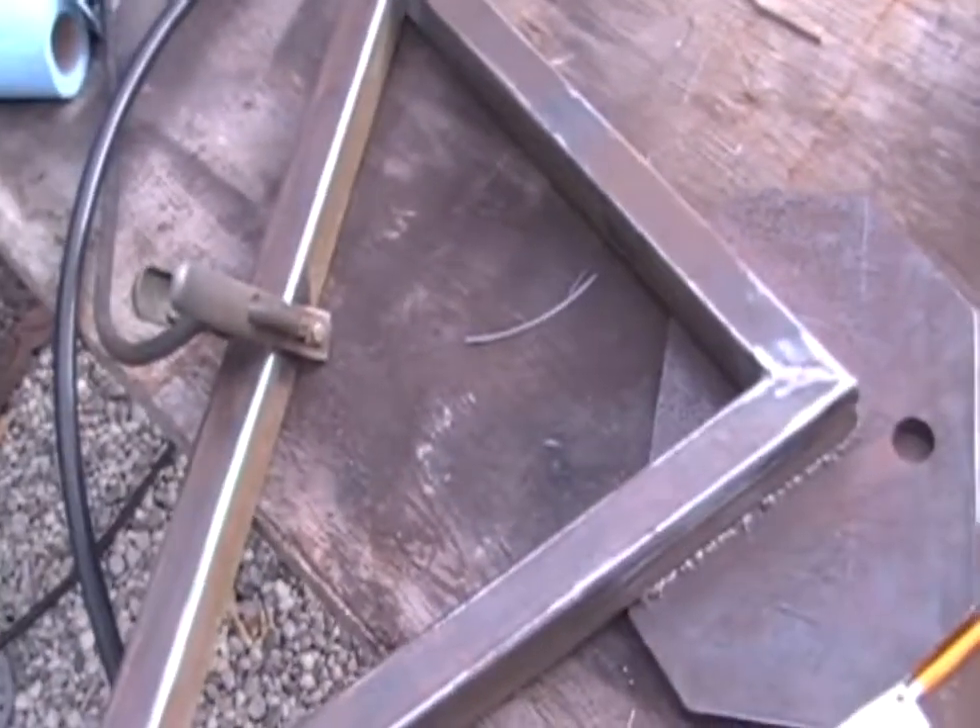Right now I'm just welding everything together, got the triangle made and now the front plate.